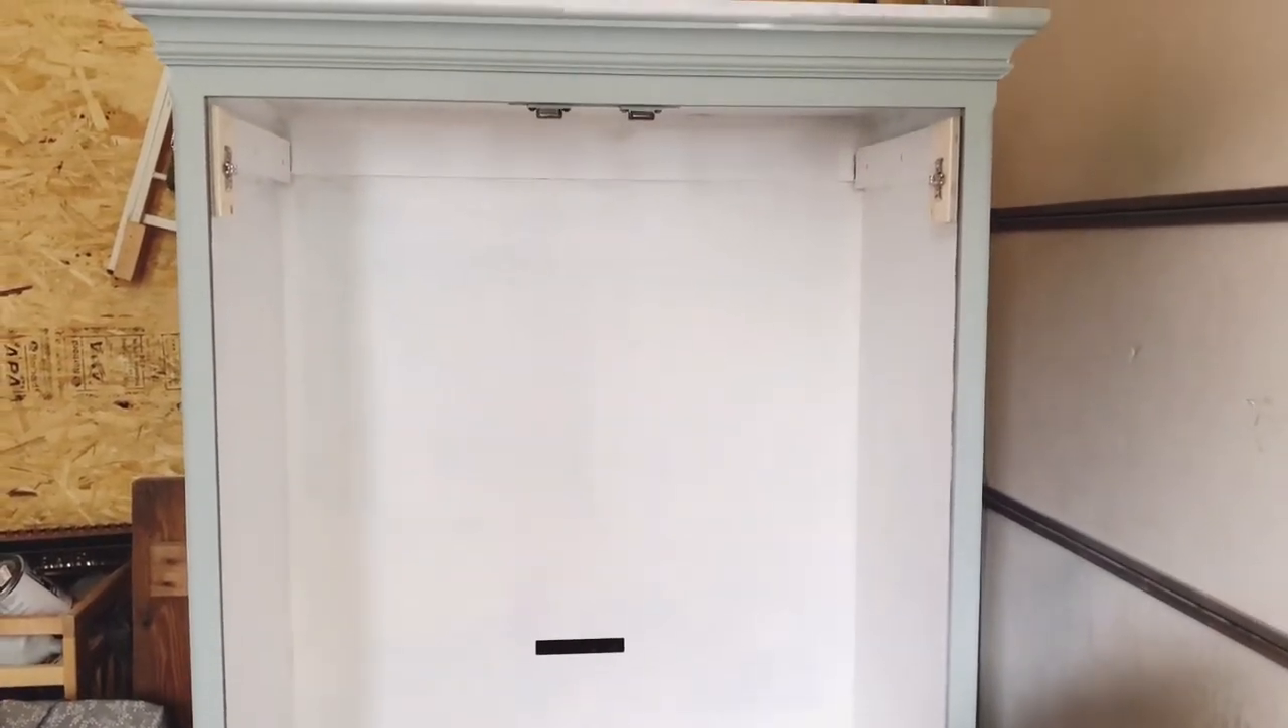So after I applied my second coat of primer I decided to take the doors off the front just to maximize the airflow trying to deal with this humidity.